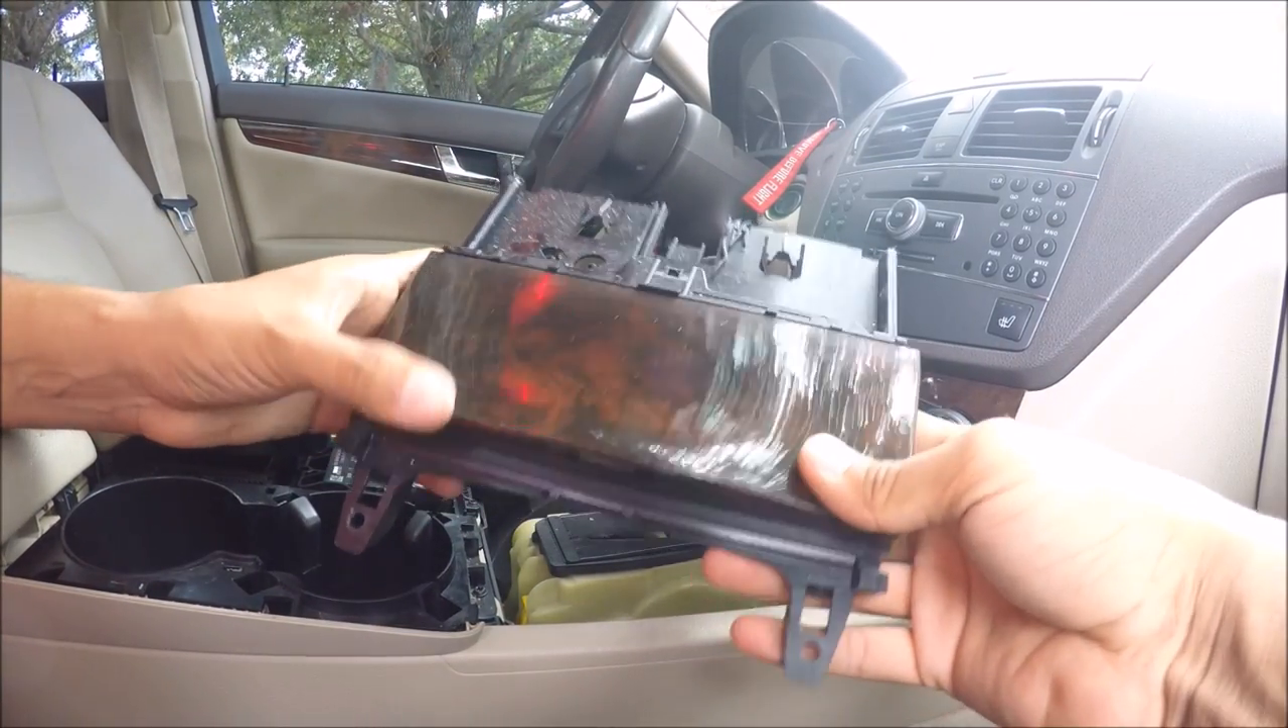Your center ashtray is completely detached.